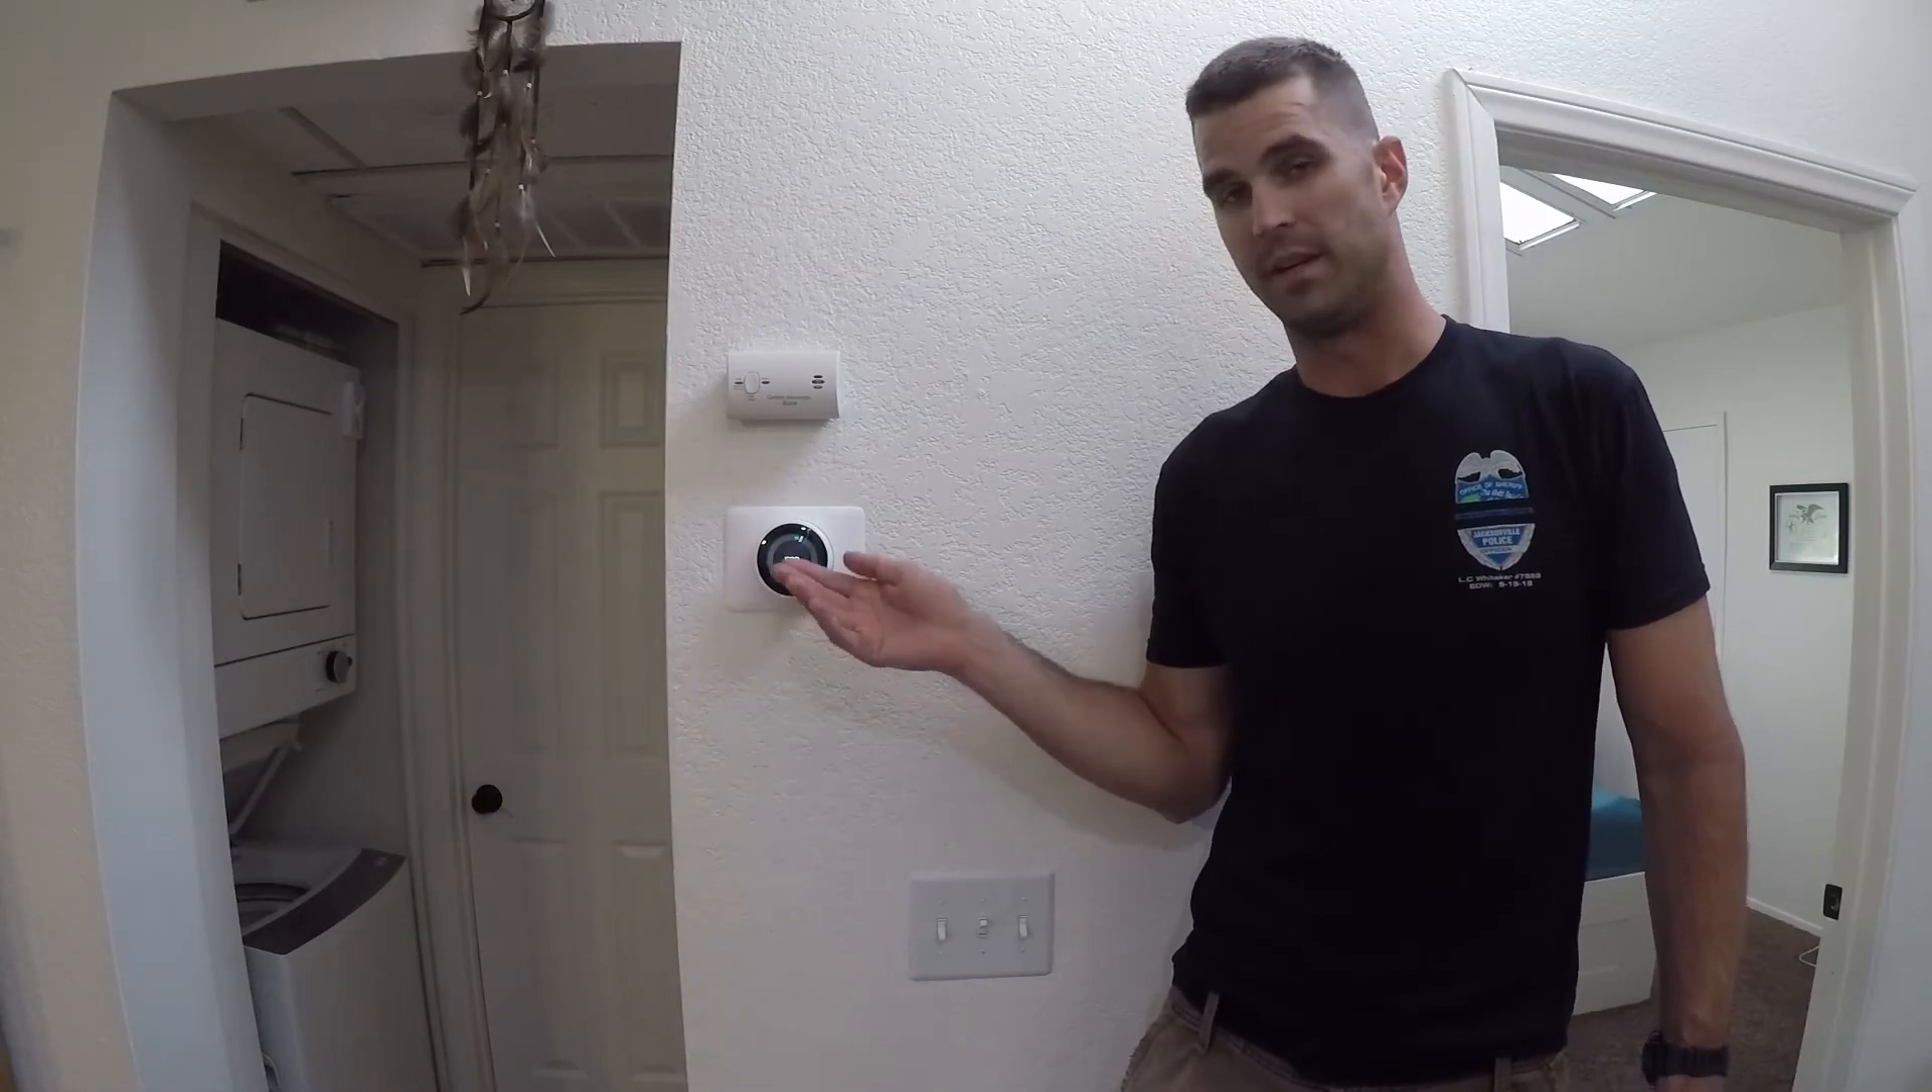I've successfully installed the Google Nest thermostat.